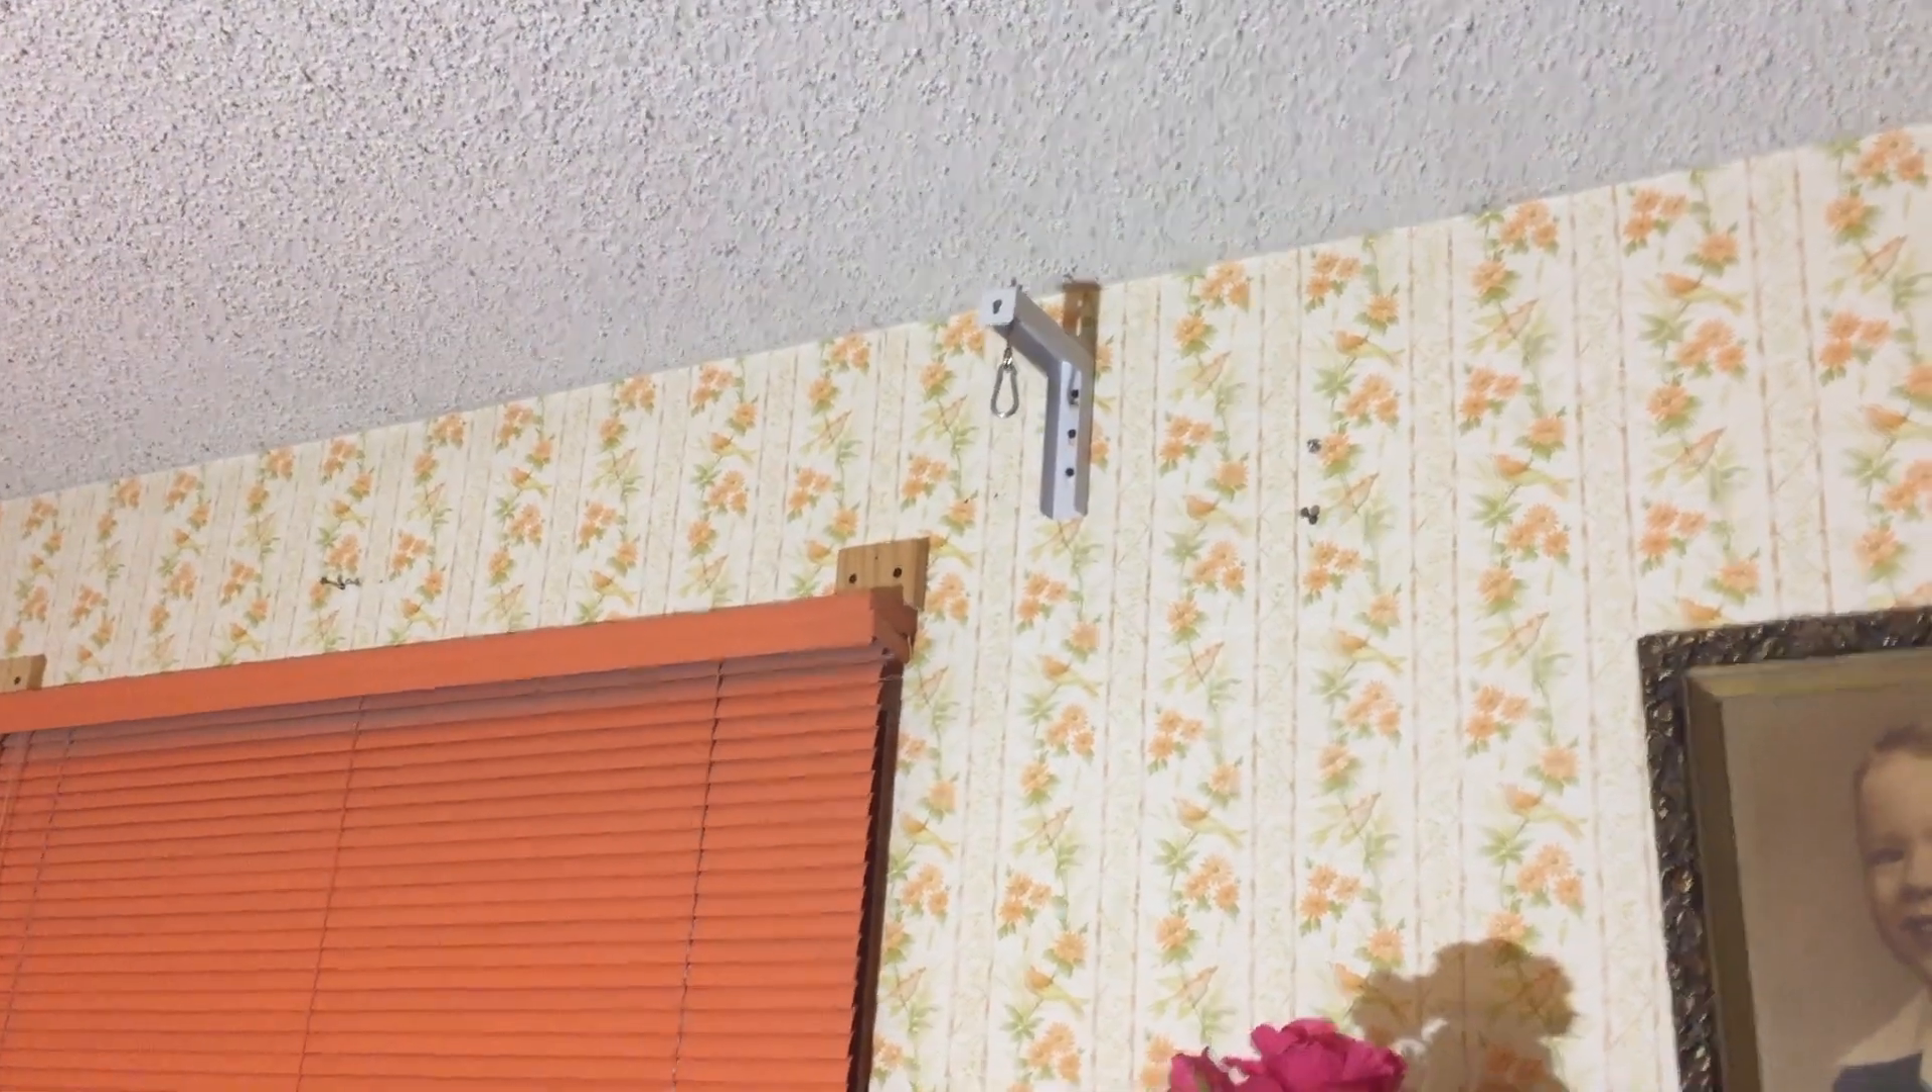The brackets went up without any problems.